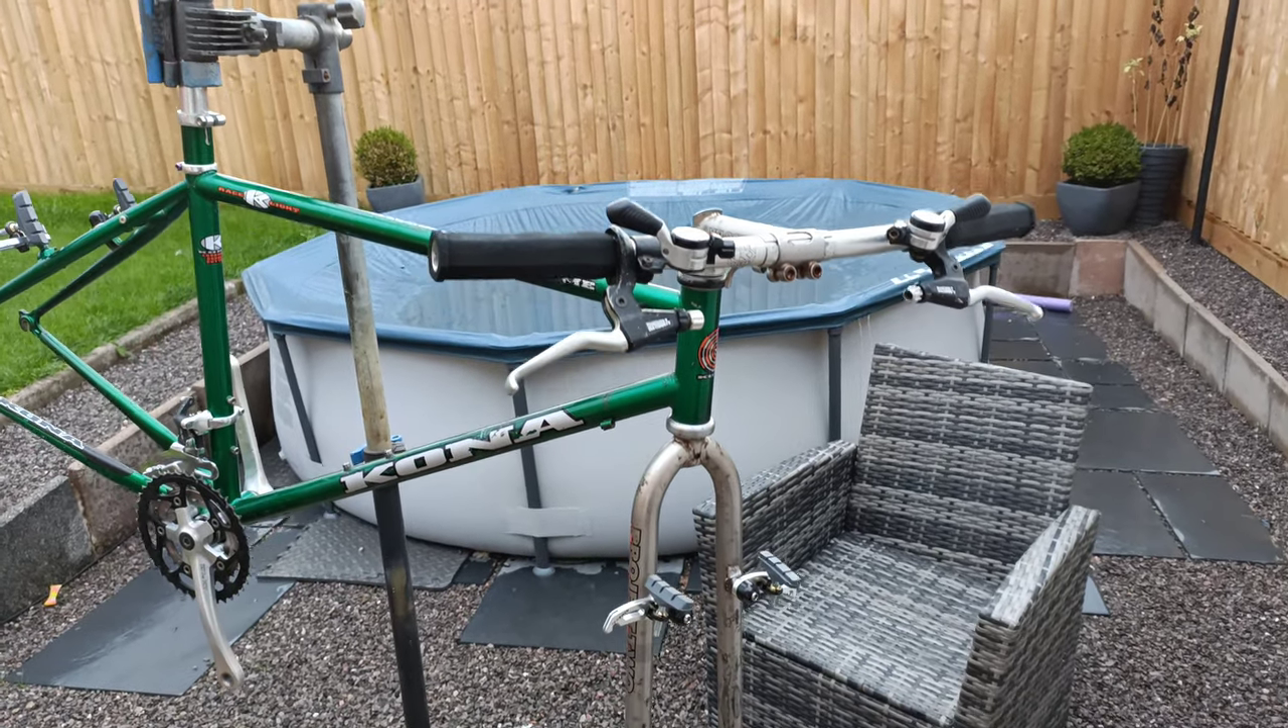Really glad I shaved those grips. Got those on.